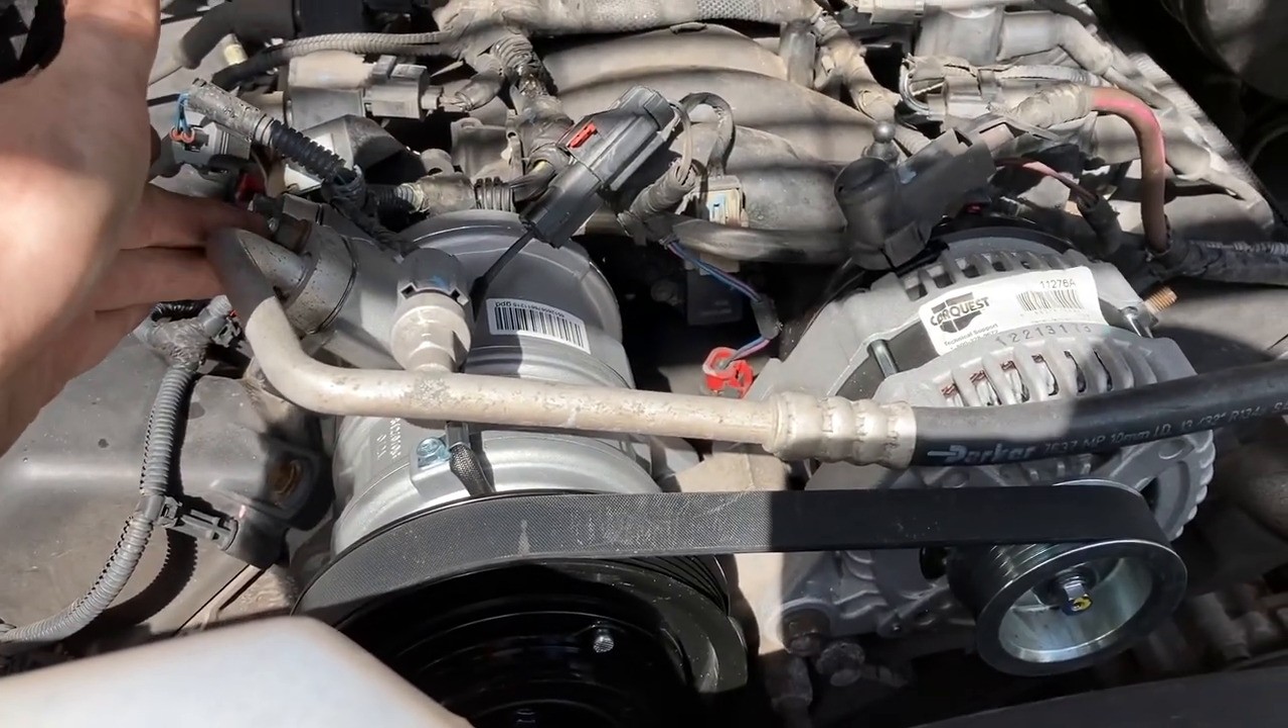And just like that we got our new compressor in here.